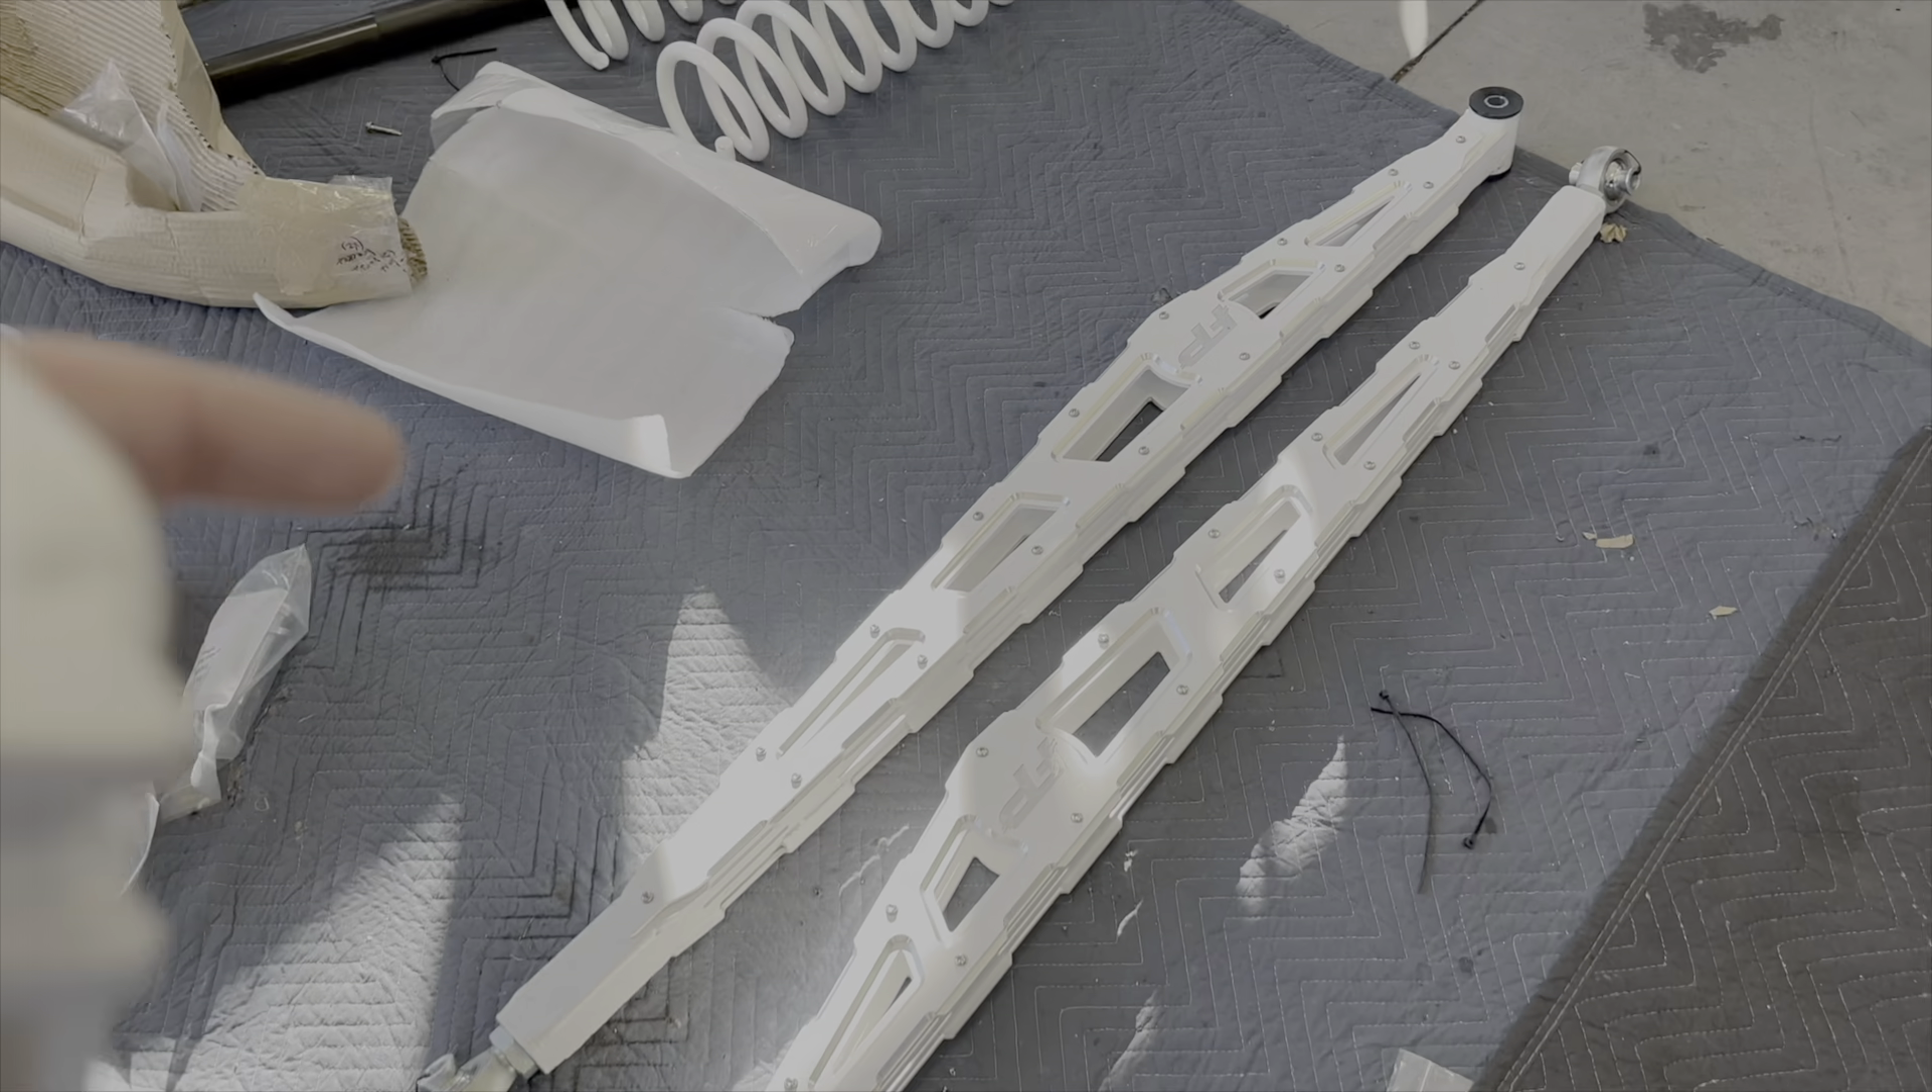Now, all we have left to do is get the traction bars on and we're going to get this thing finished up today.